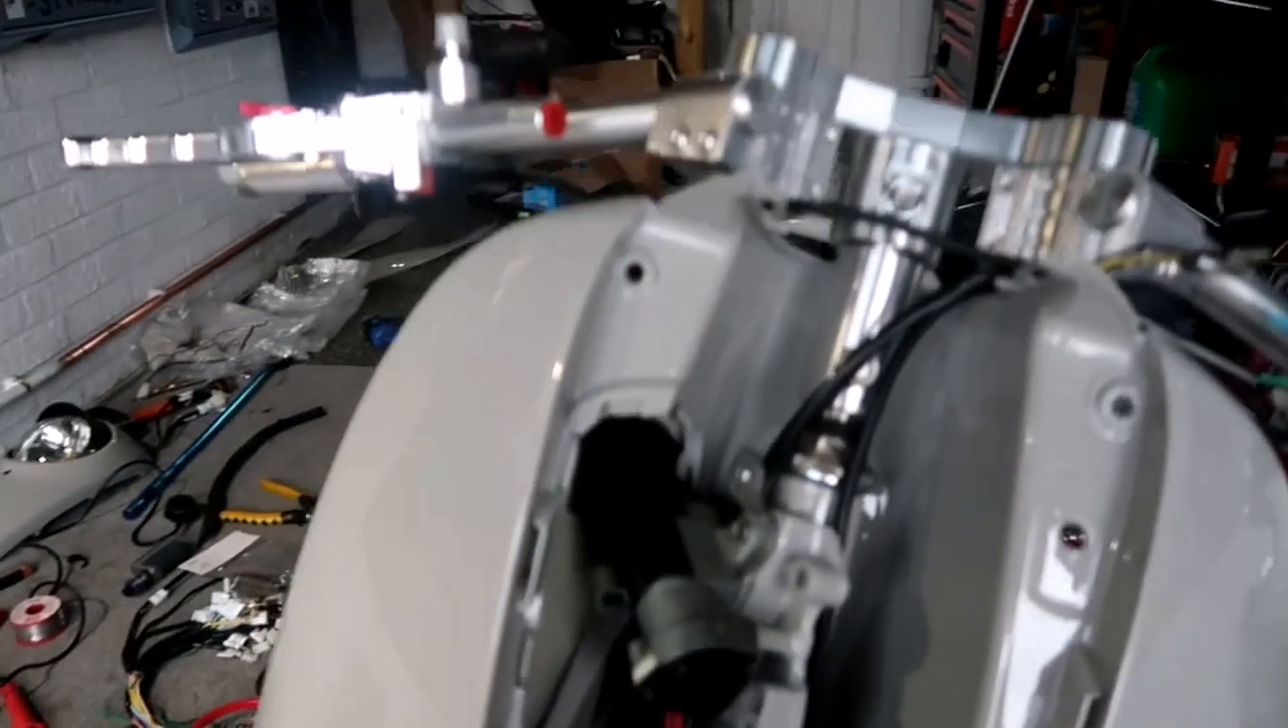Obviously this panel is still open But we've got levers, grips And all of that stuff on at the moment.